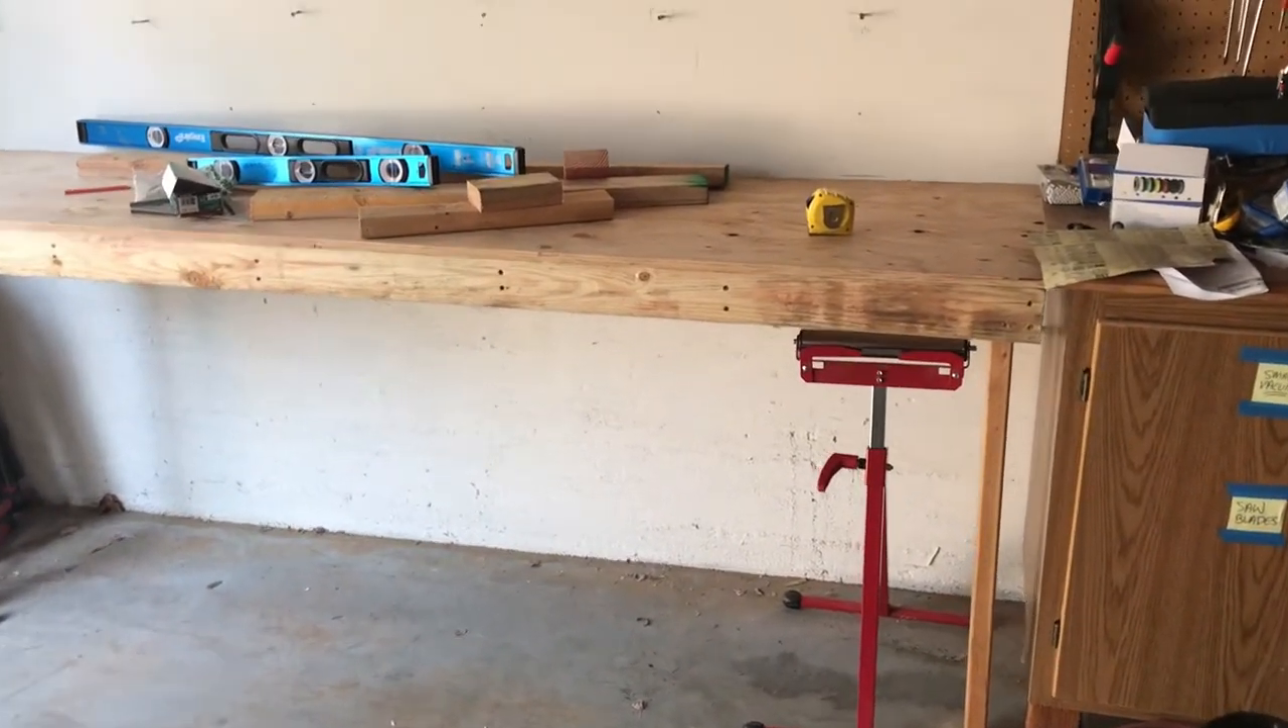I got the frame put up on the wall and put in some temporary legs and we're going to take a peek under here and show you what I did and it's not finished but it's started.